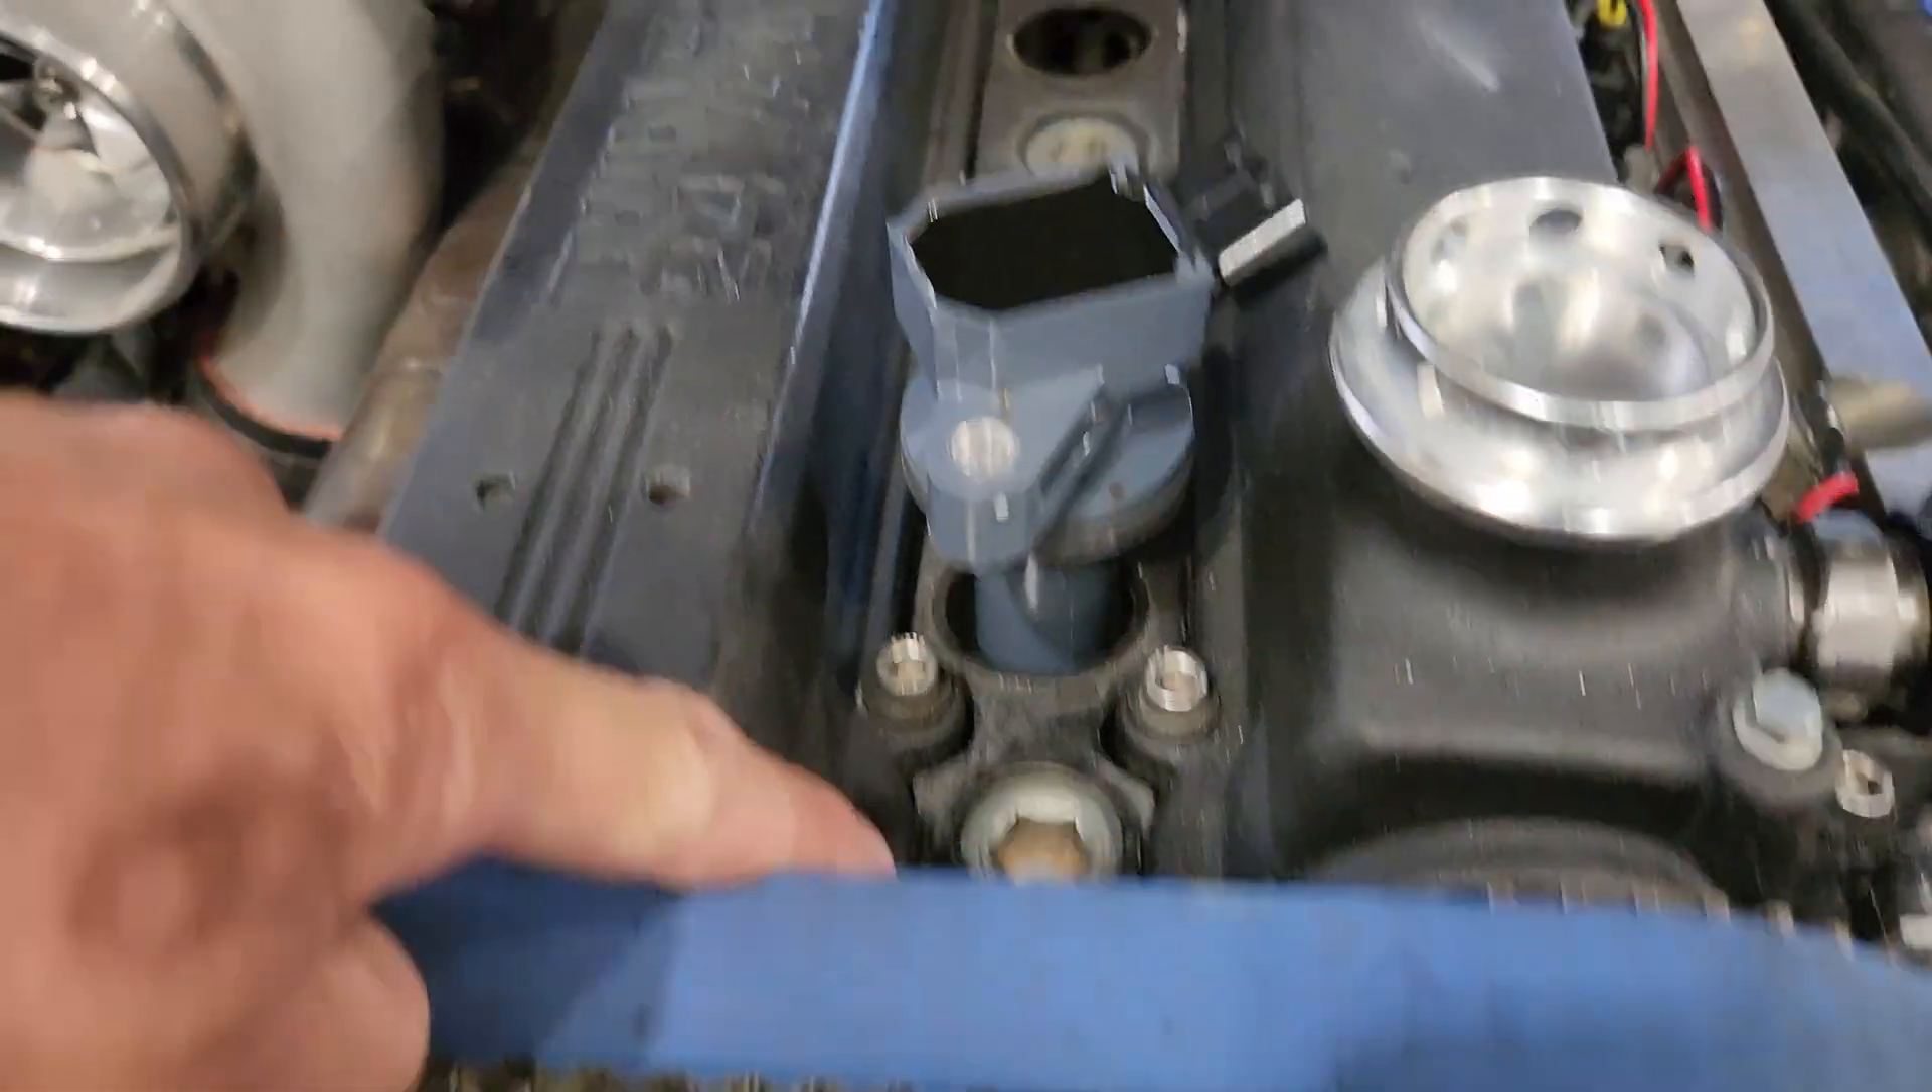And you can see with the coil pack, you've got quite a bit of a gap there.